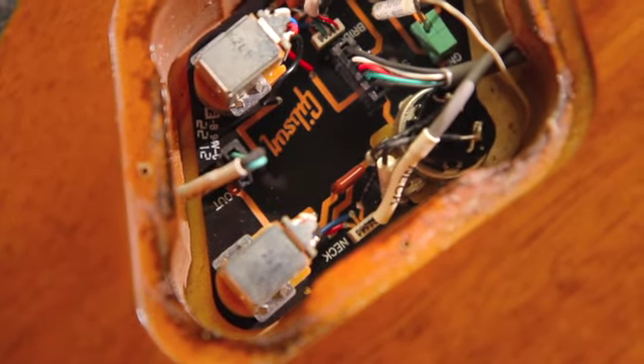Now that we've removed the back plate and the screws, now you can see the inside of the control cavity.